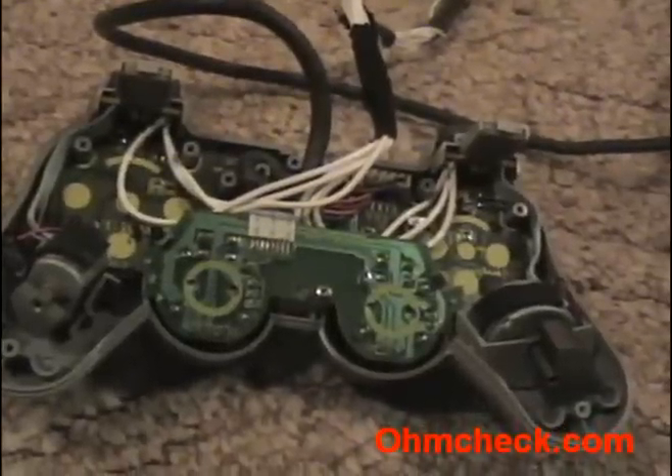We've got the controller opened up.